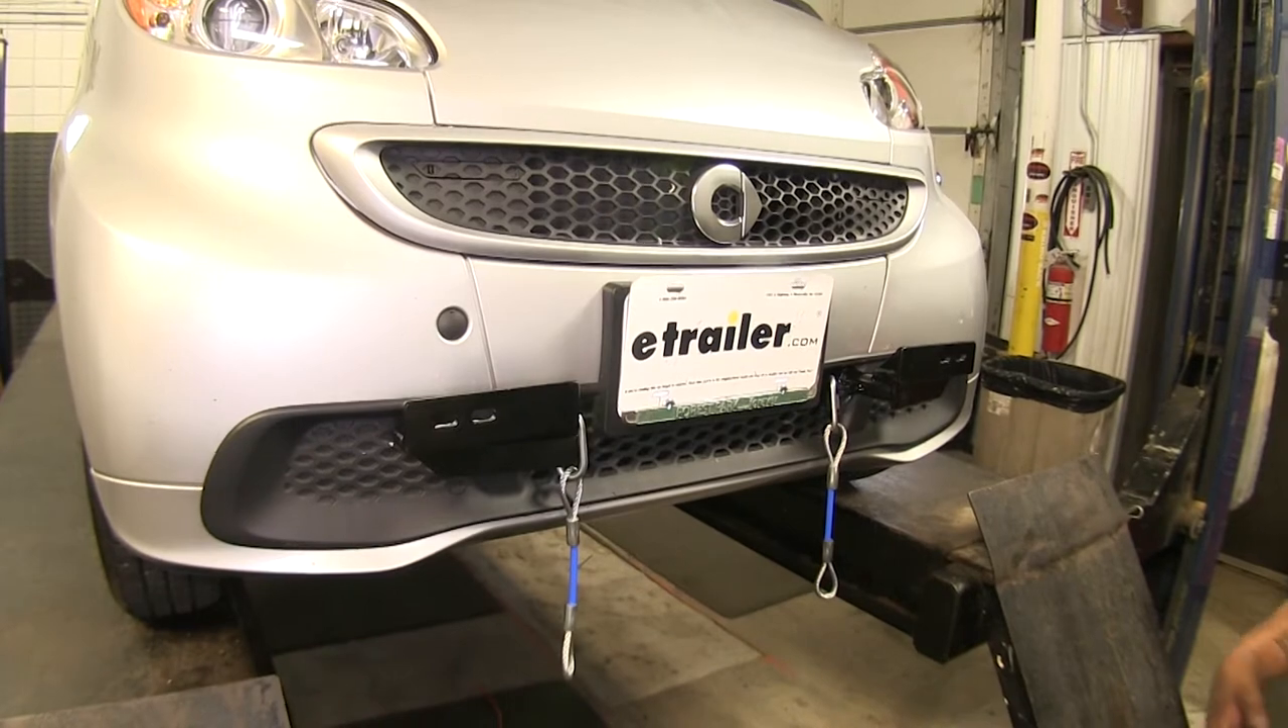So here's what our base plate looks like fully installed, and this is going to allow us to flat-tow our smart car behind our motorhome and safely get down the road.